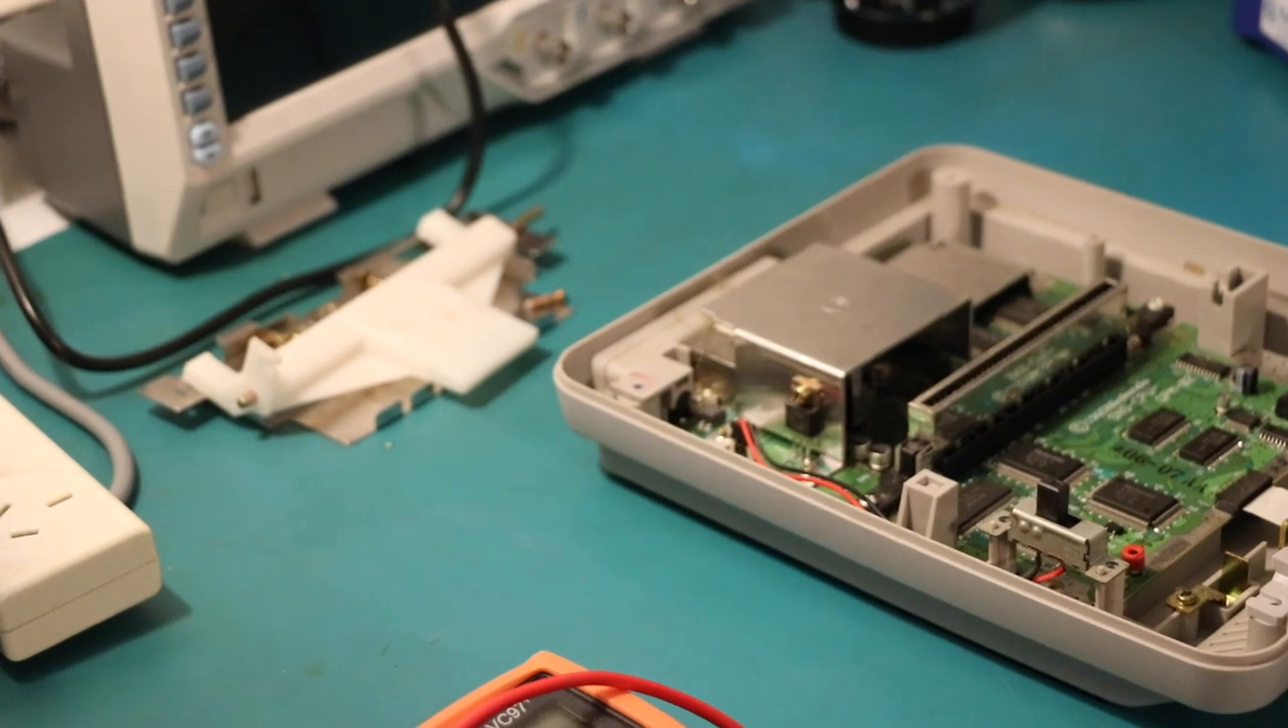You've already half disassembled your console.